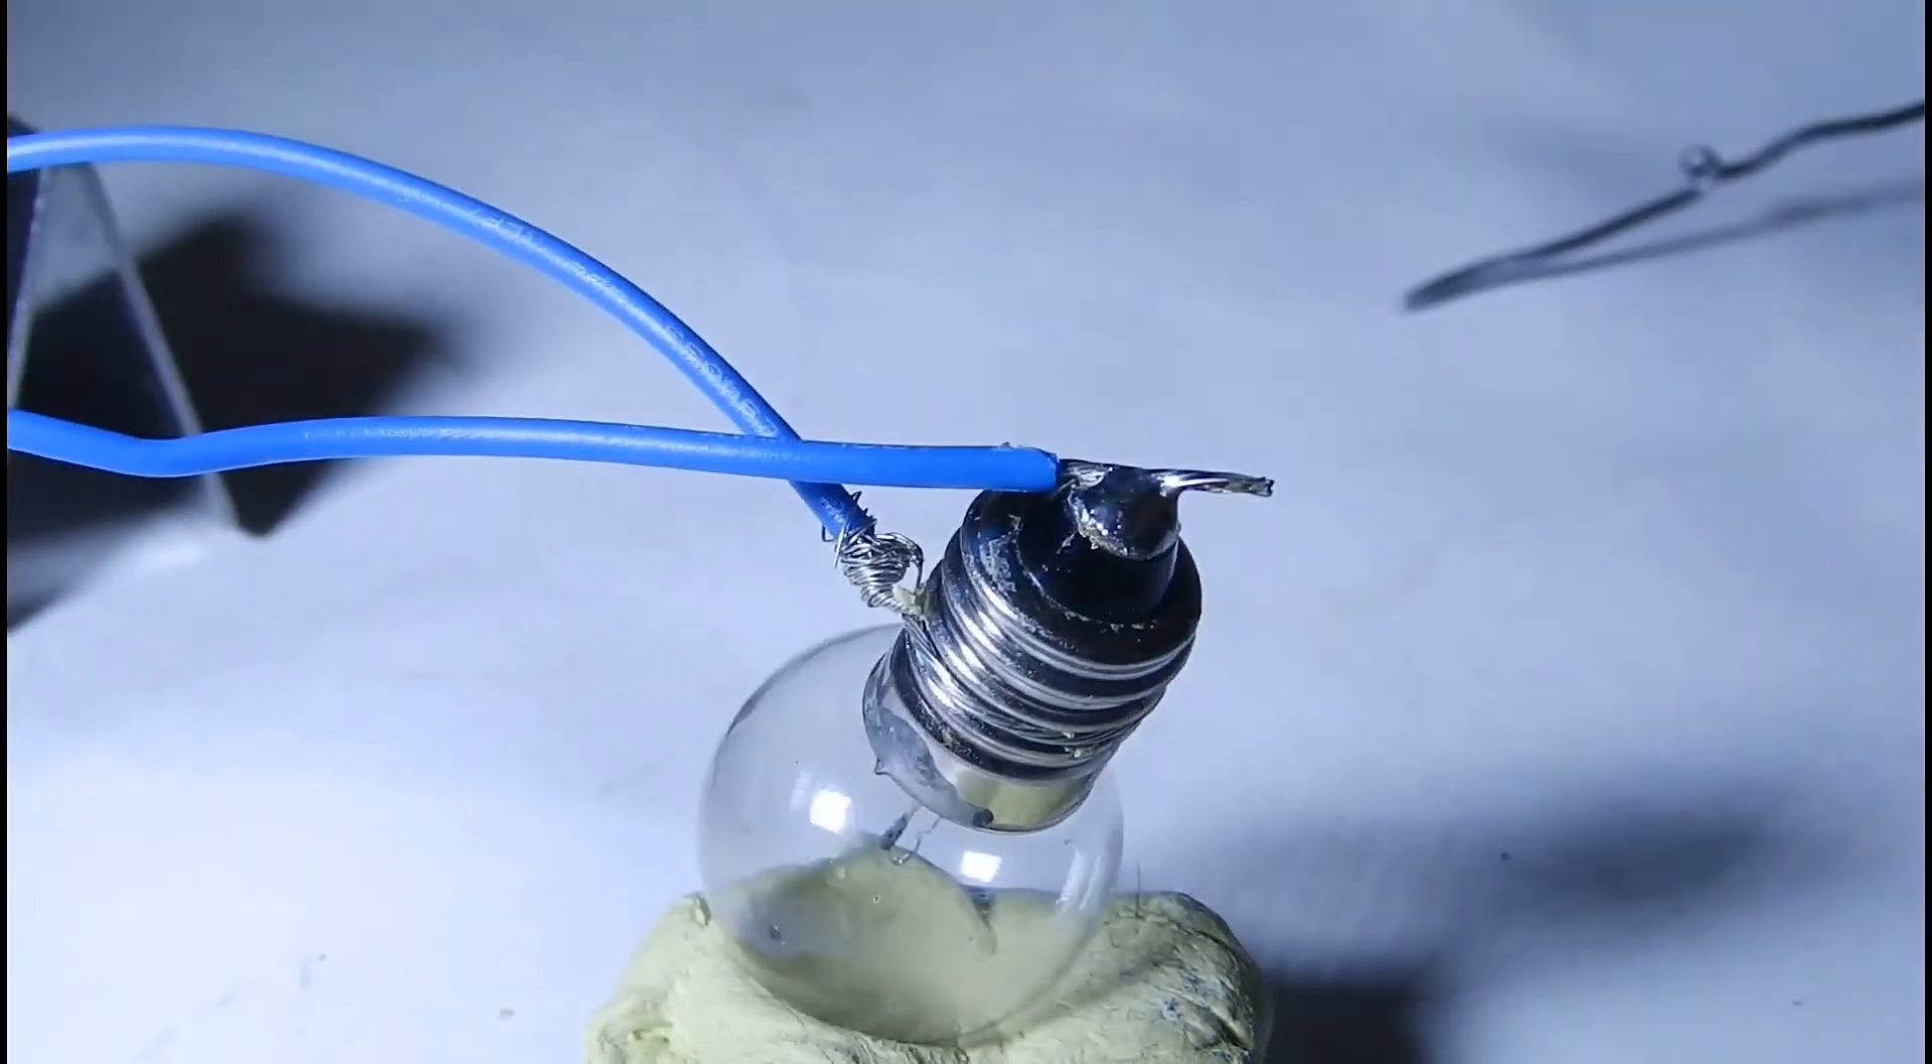Ça y est le fil est soudé à l'ampoule et ça tient.